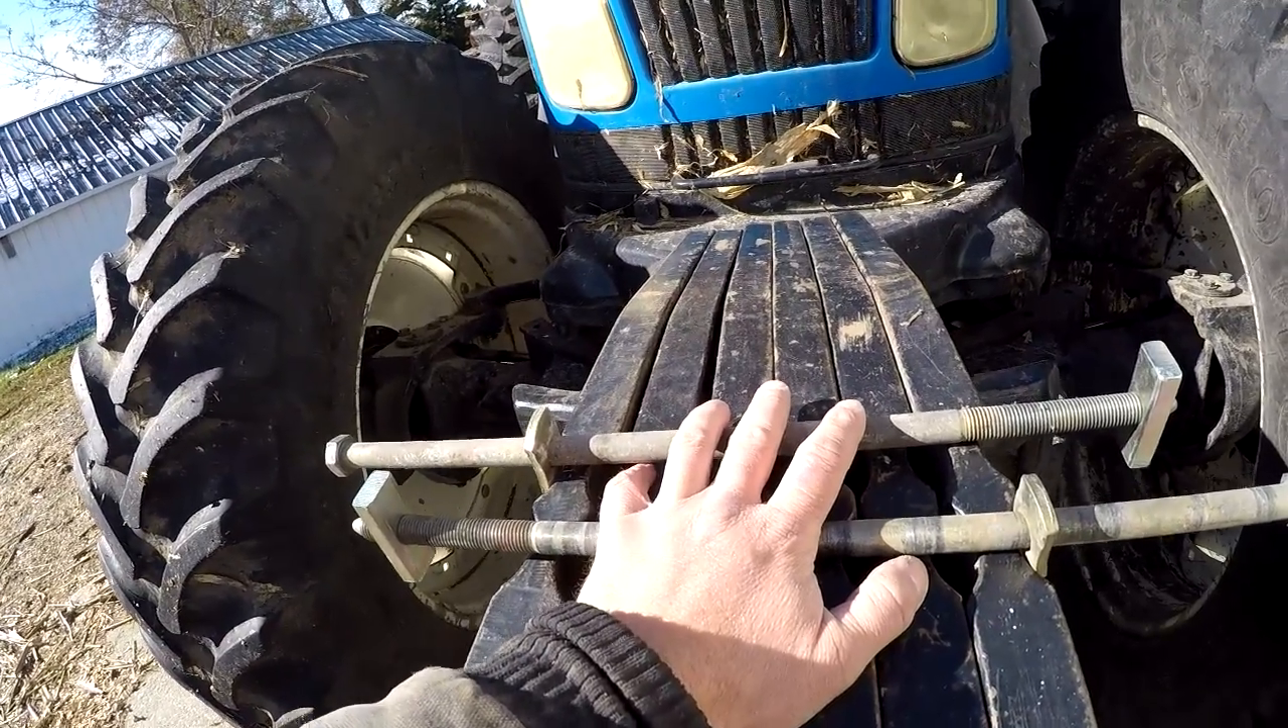But since we're not putting all the weights on, so far at least, the bolts are too long, they don't have enough thread.